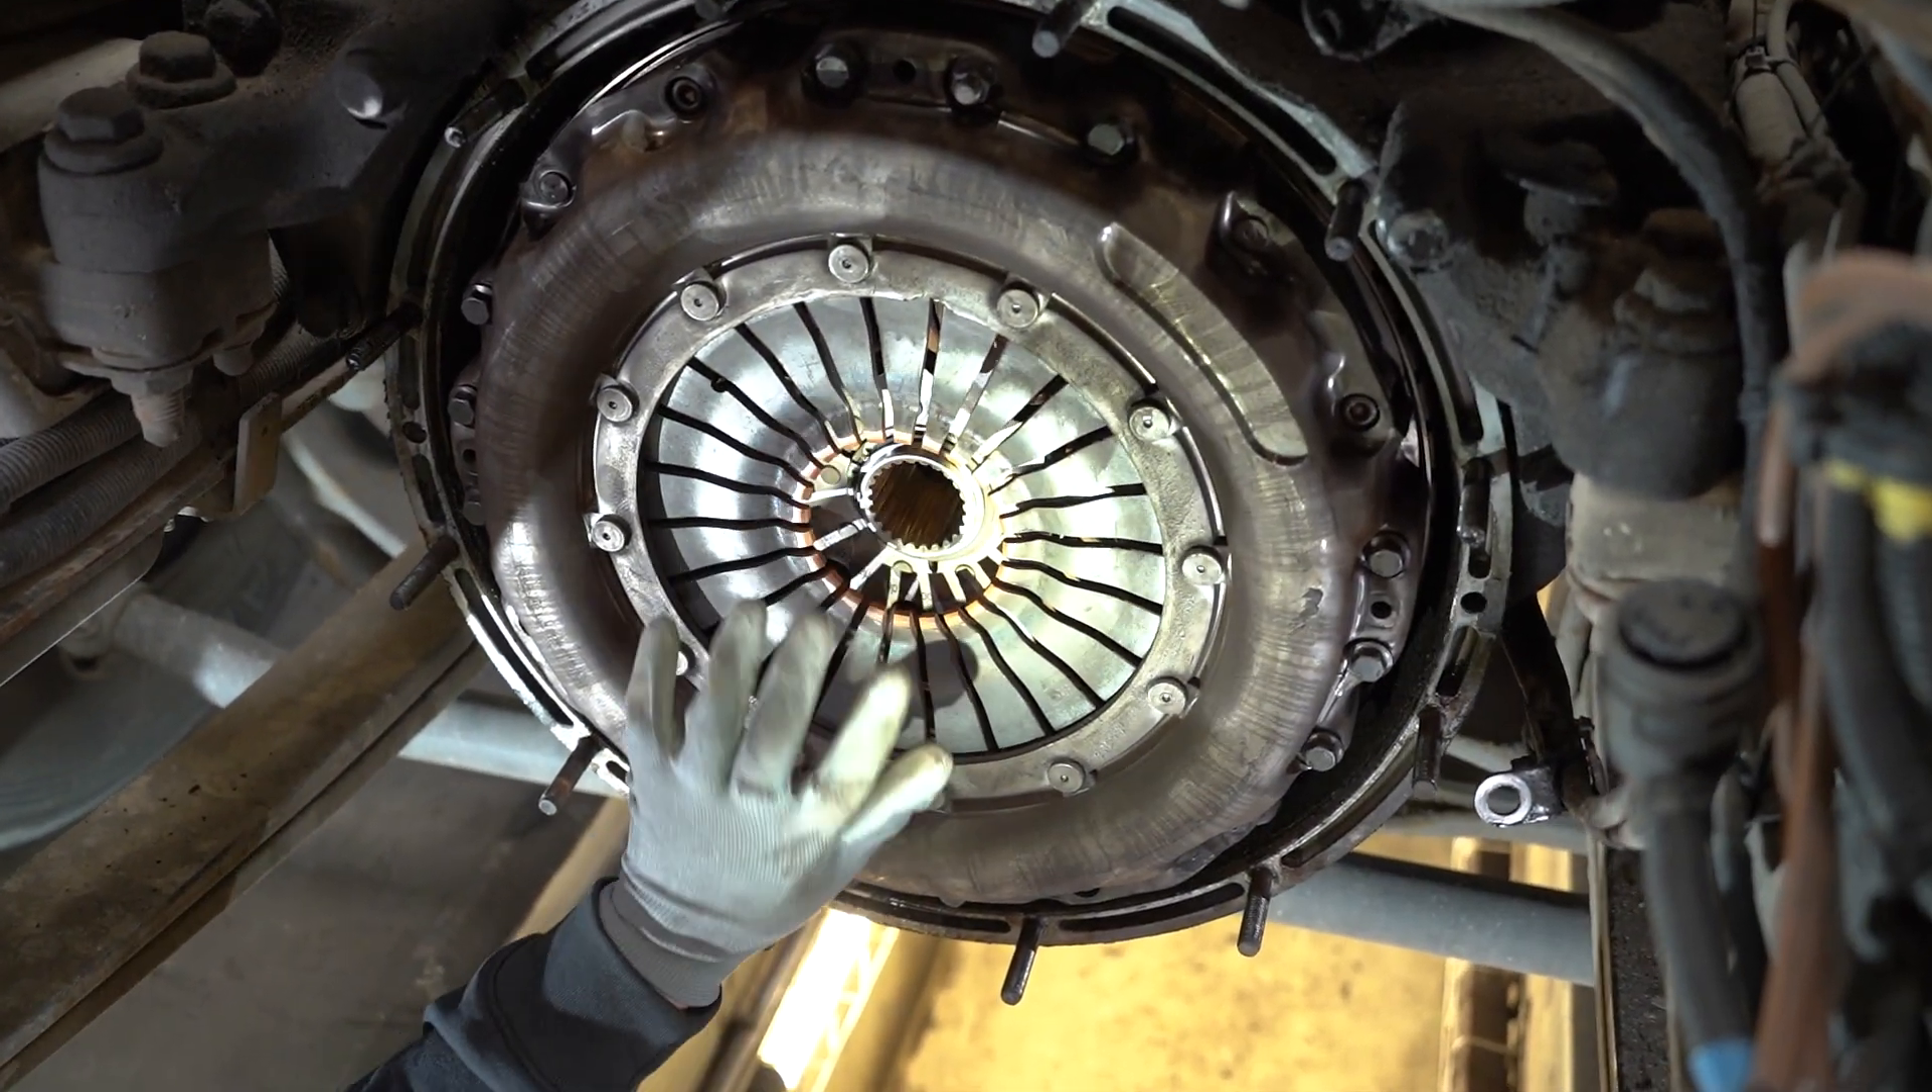So, hier sehen wir einmal die eingebaute Kupplung.